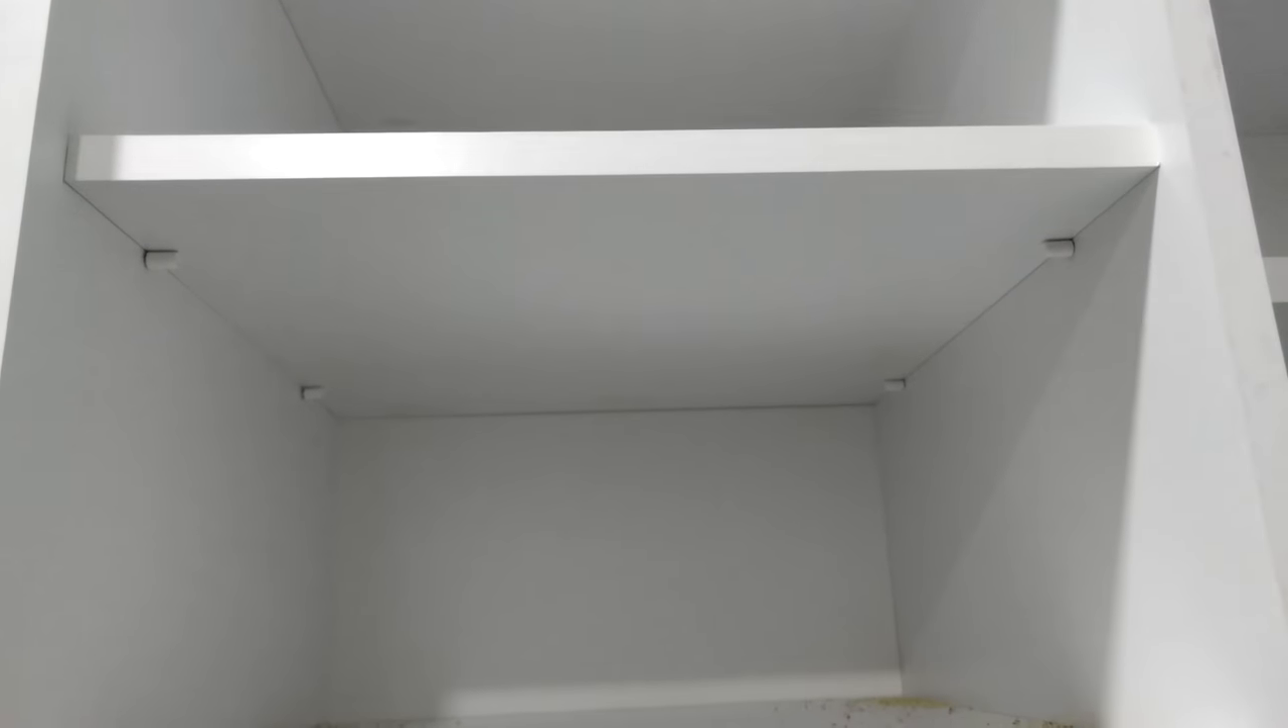After adding the pegs the shelf just slides on top of the pegs and it is fully supported on both sides with a total of 4 mounting pegs.